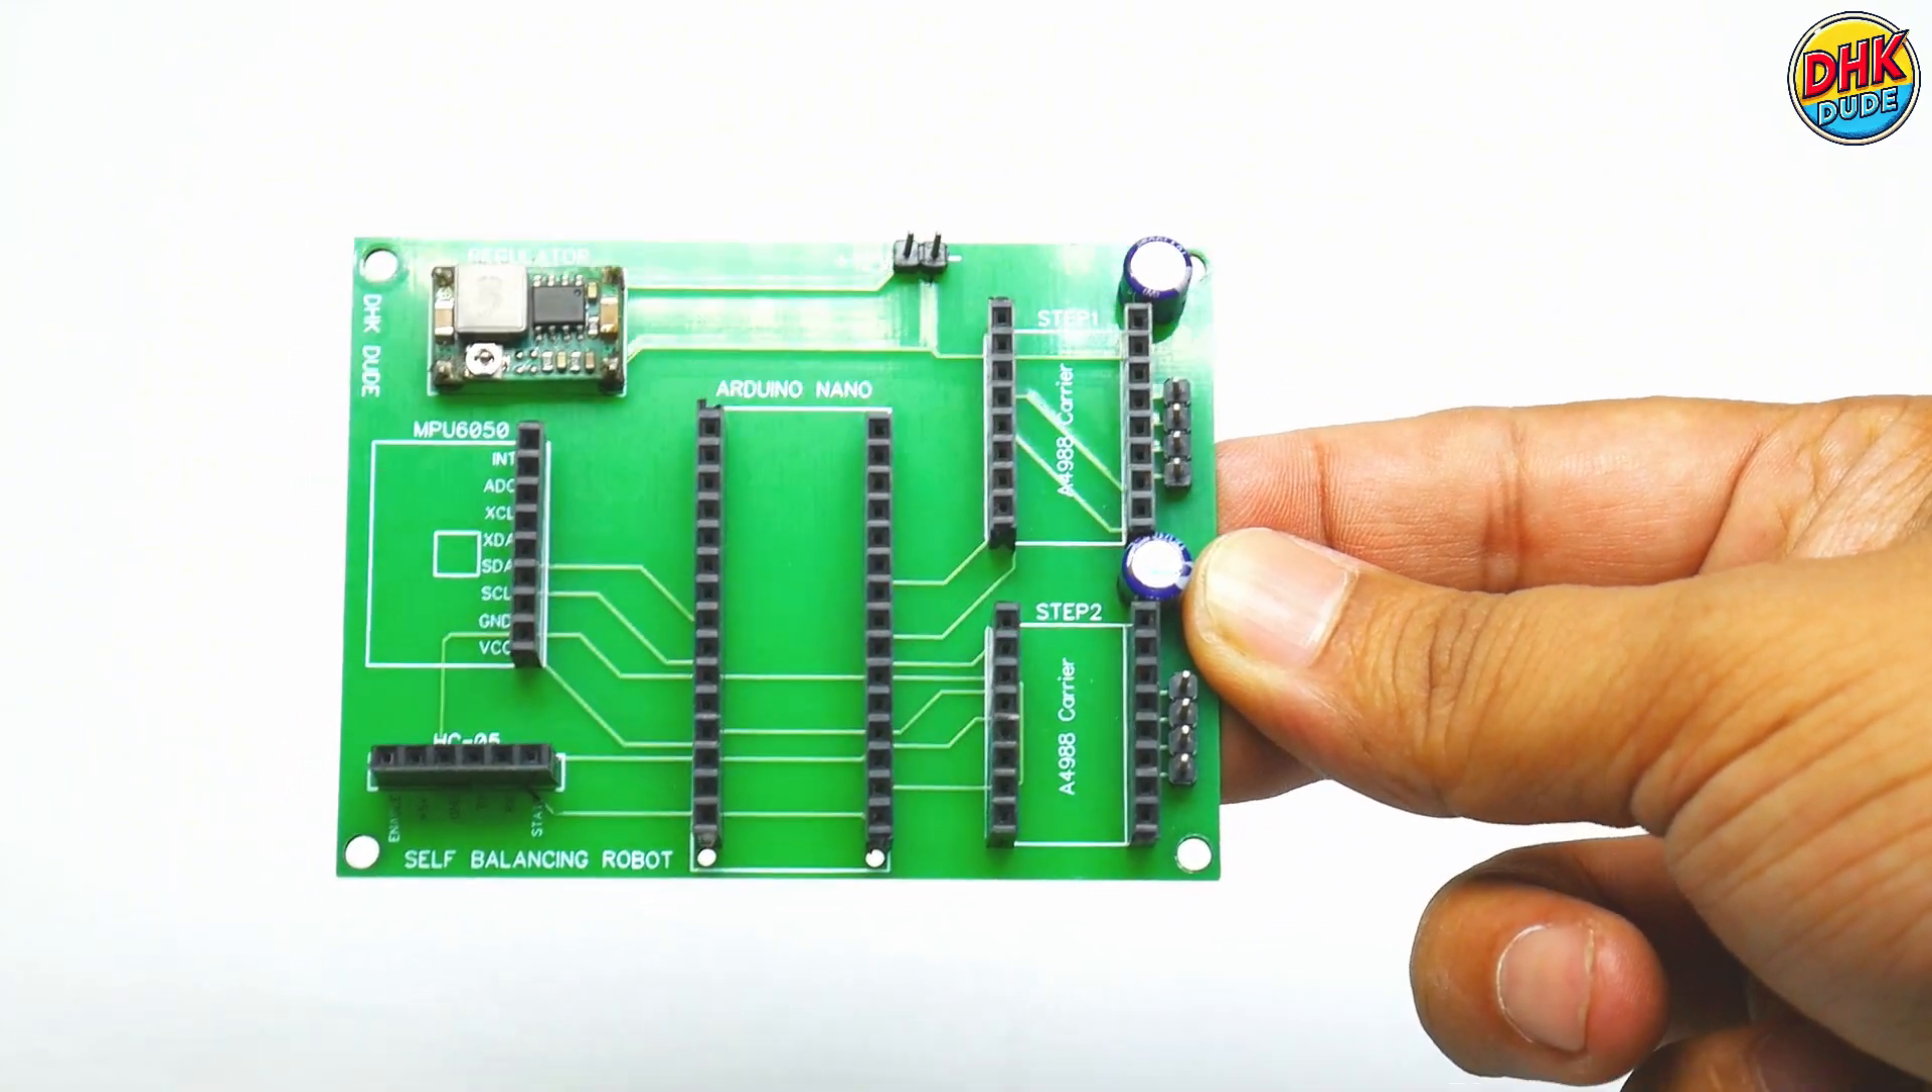We have already soldered headers on the board.